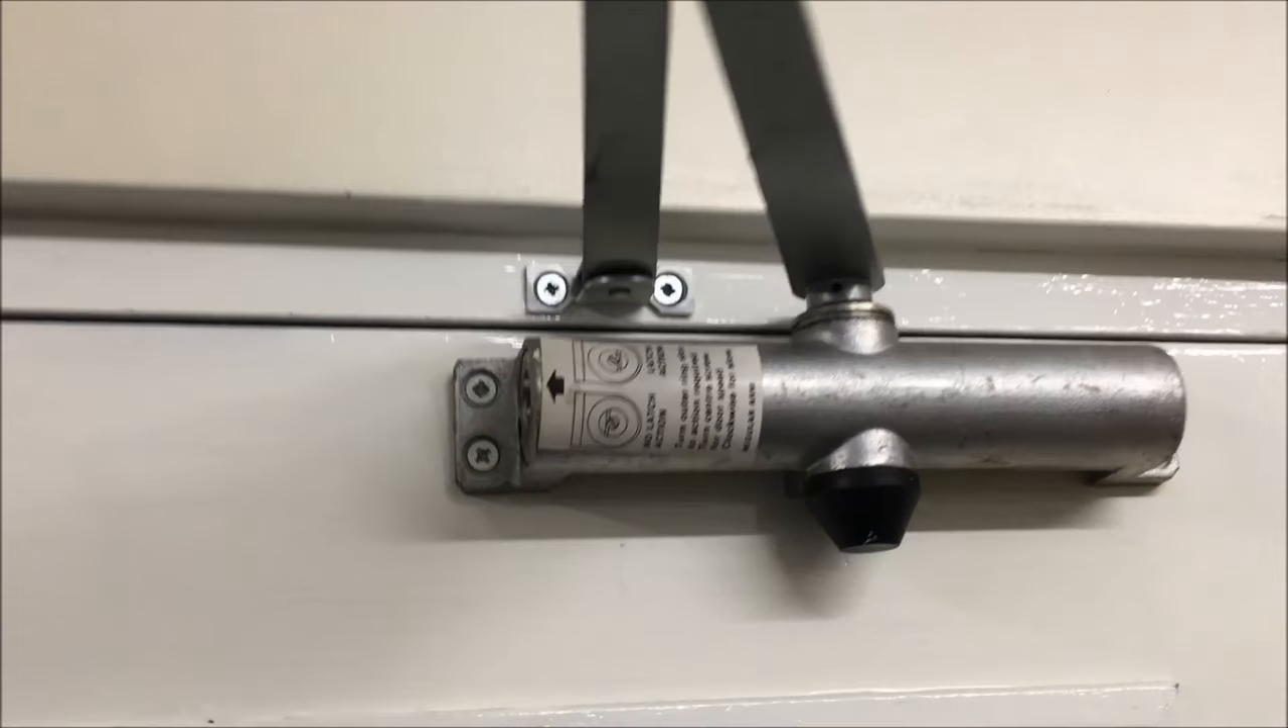Okay now you can see that the cover has been taken off you can see the actual closer body and there's also some writing on this particular one.